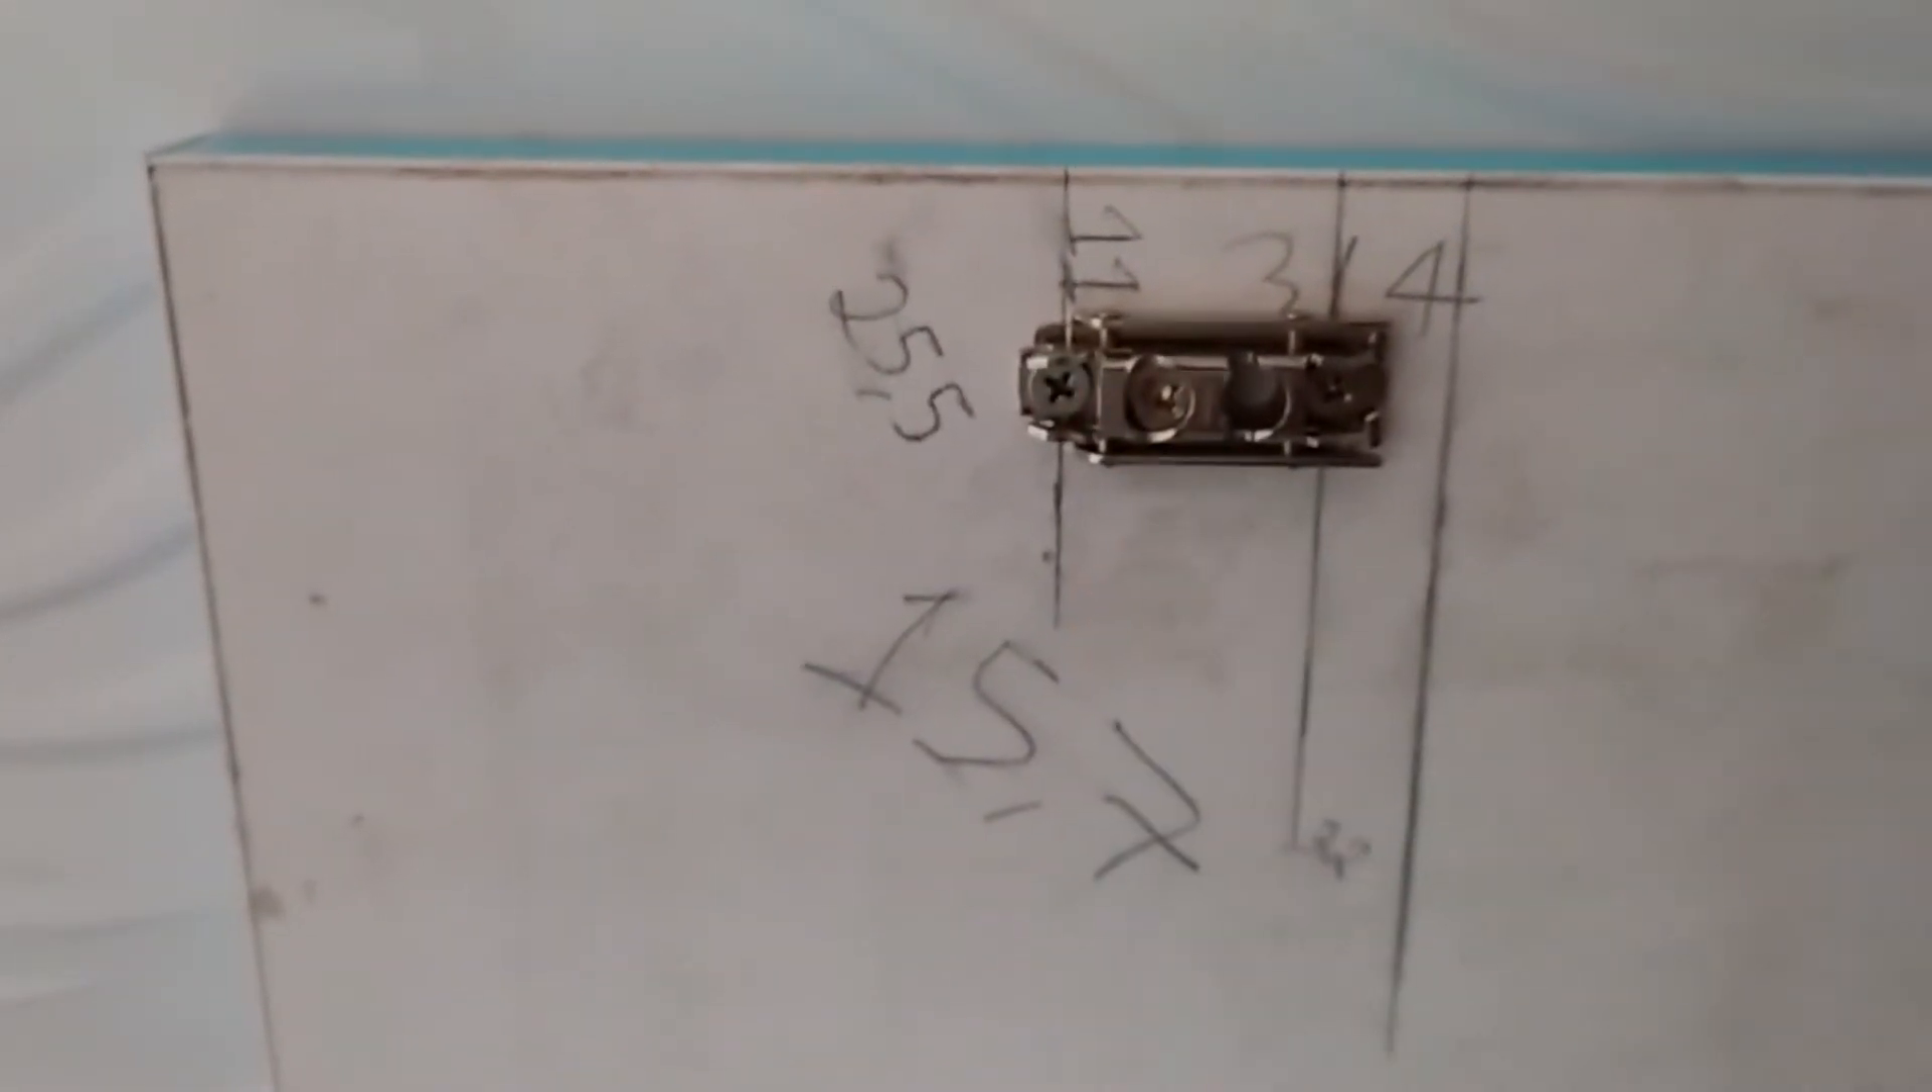Entonces aquí ya queda instalado nuestro soporte aquí lo tenemos.